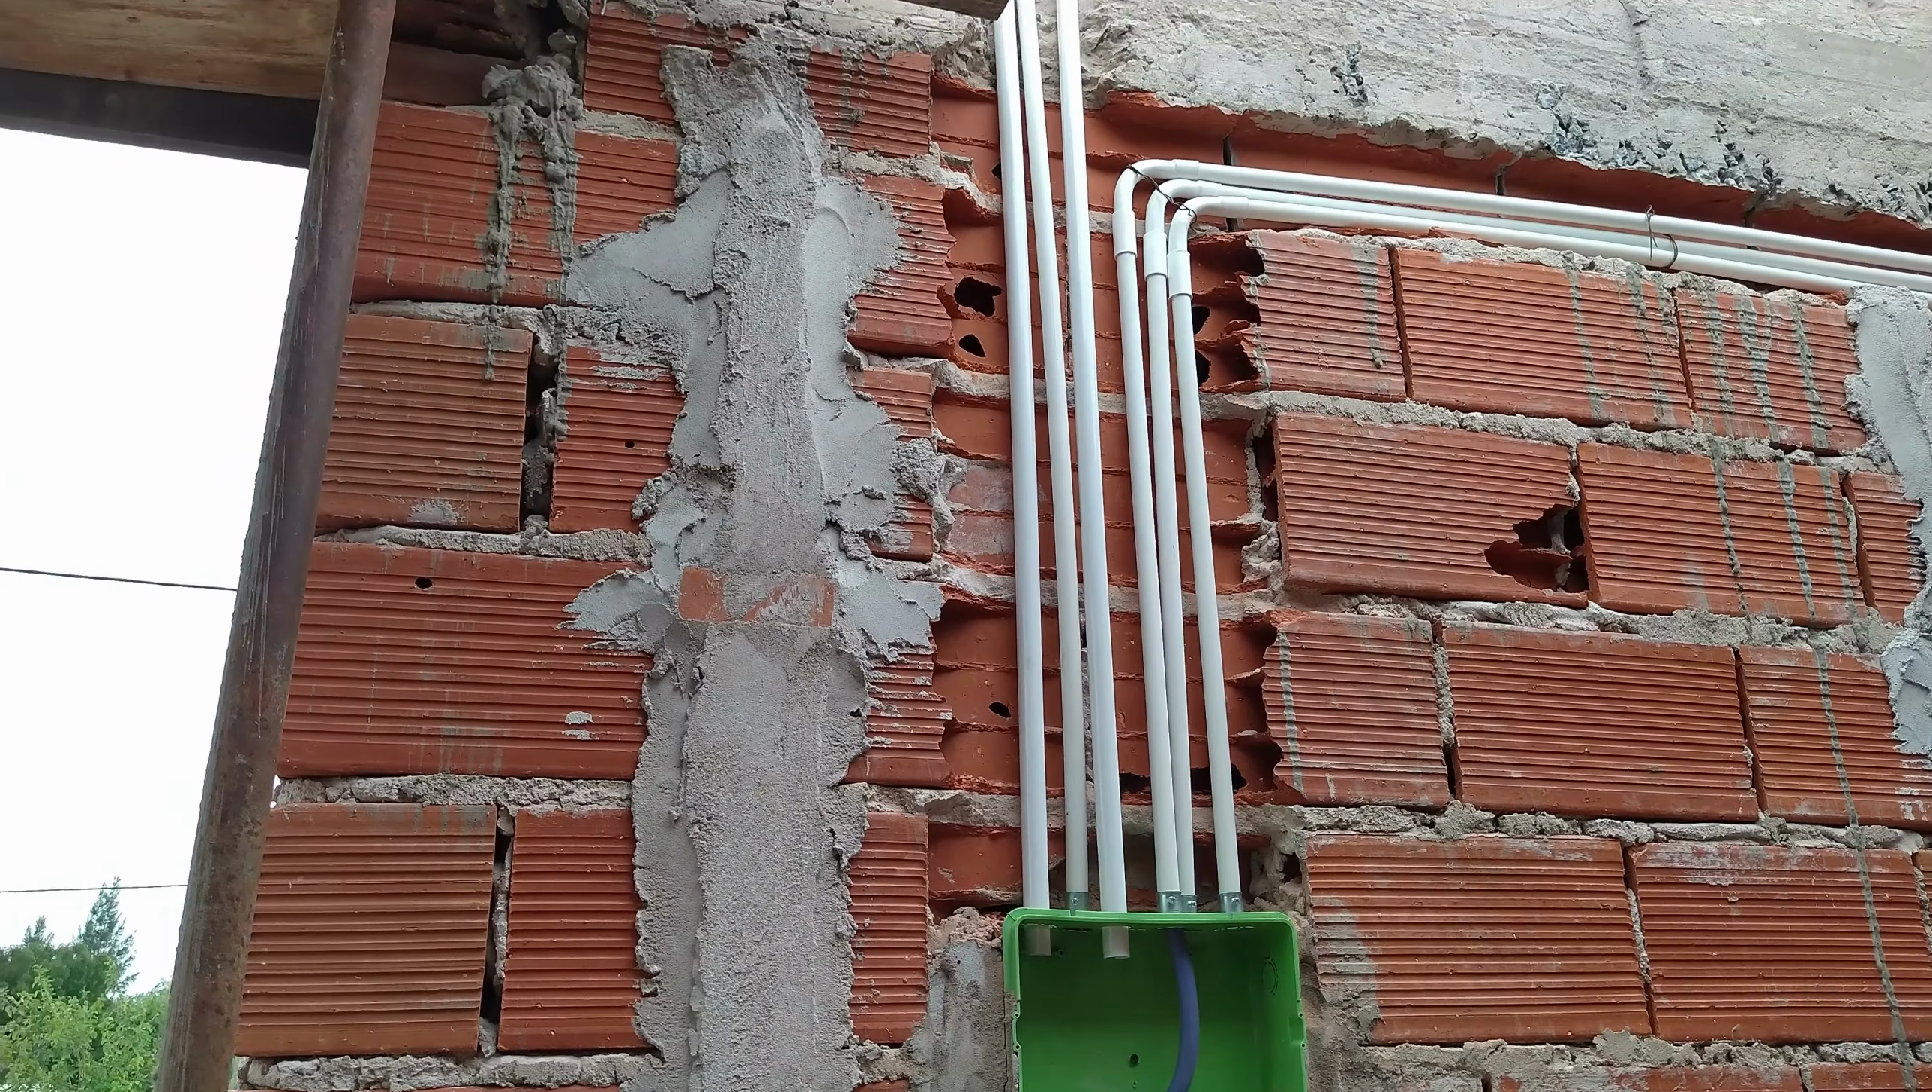Acá está colocada la caja y esos son los caños que van a ir para arriba.